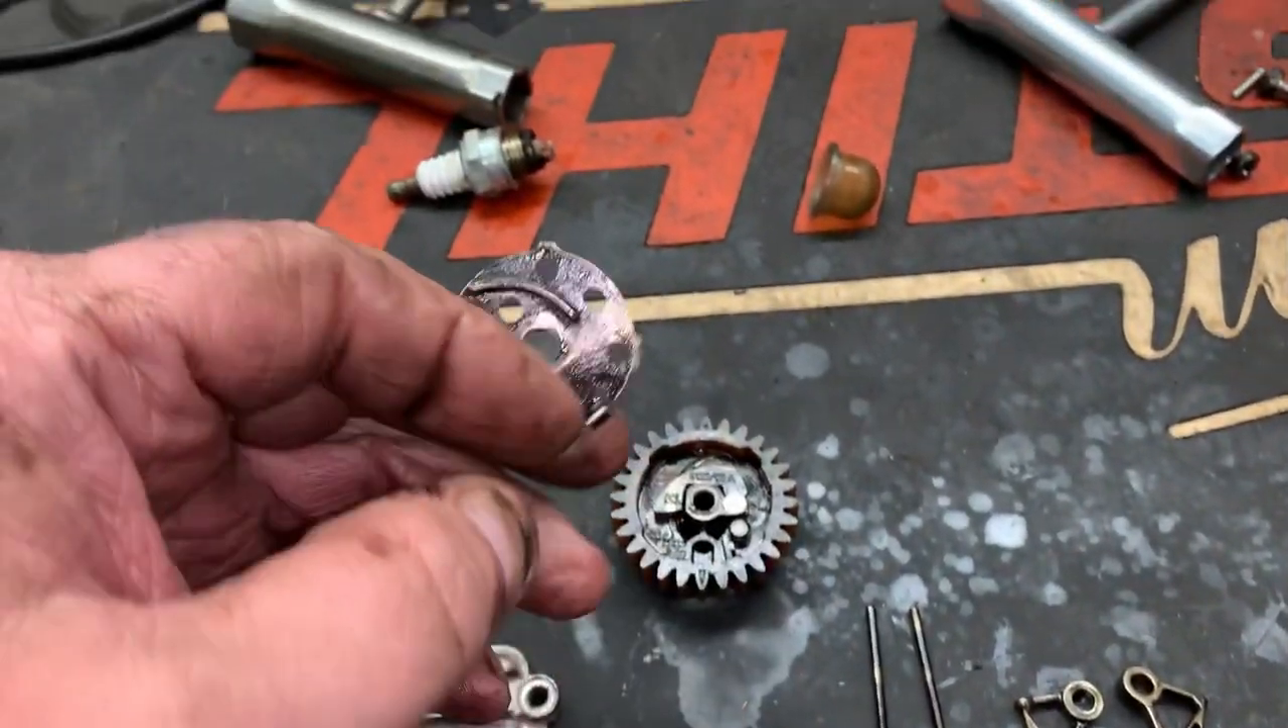The back cover of this camshaft has come off and is no longer attached to the camshaft this piece is supposed to be made on to the cam.